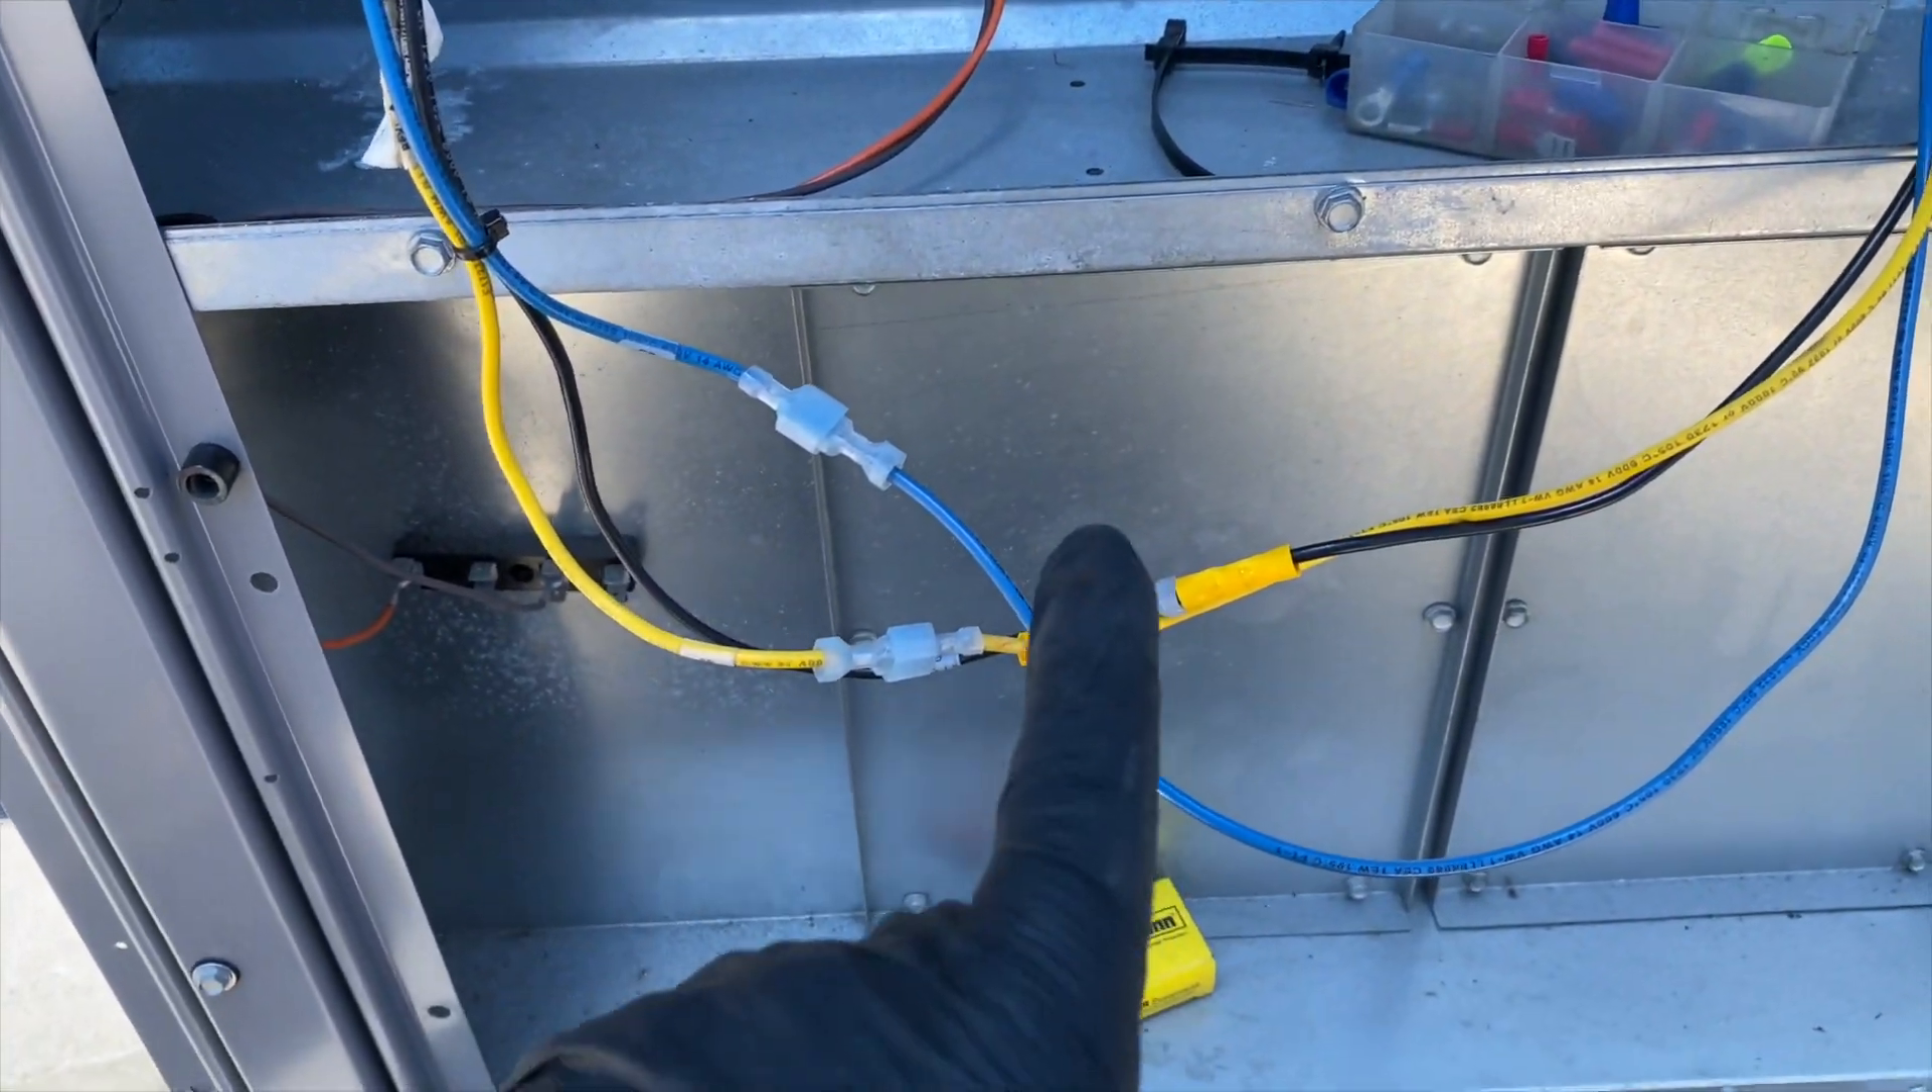Alrighty then so we got our wires all hooked back up just did butt connect.